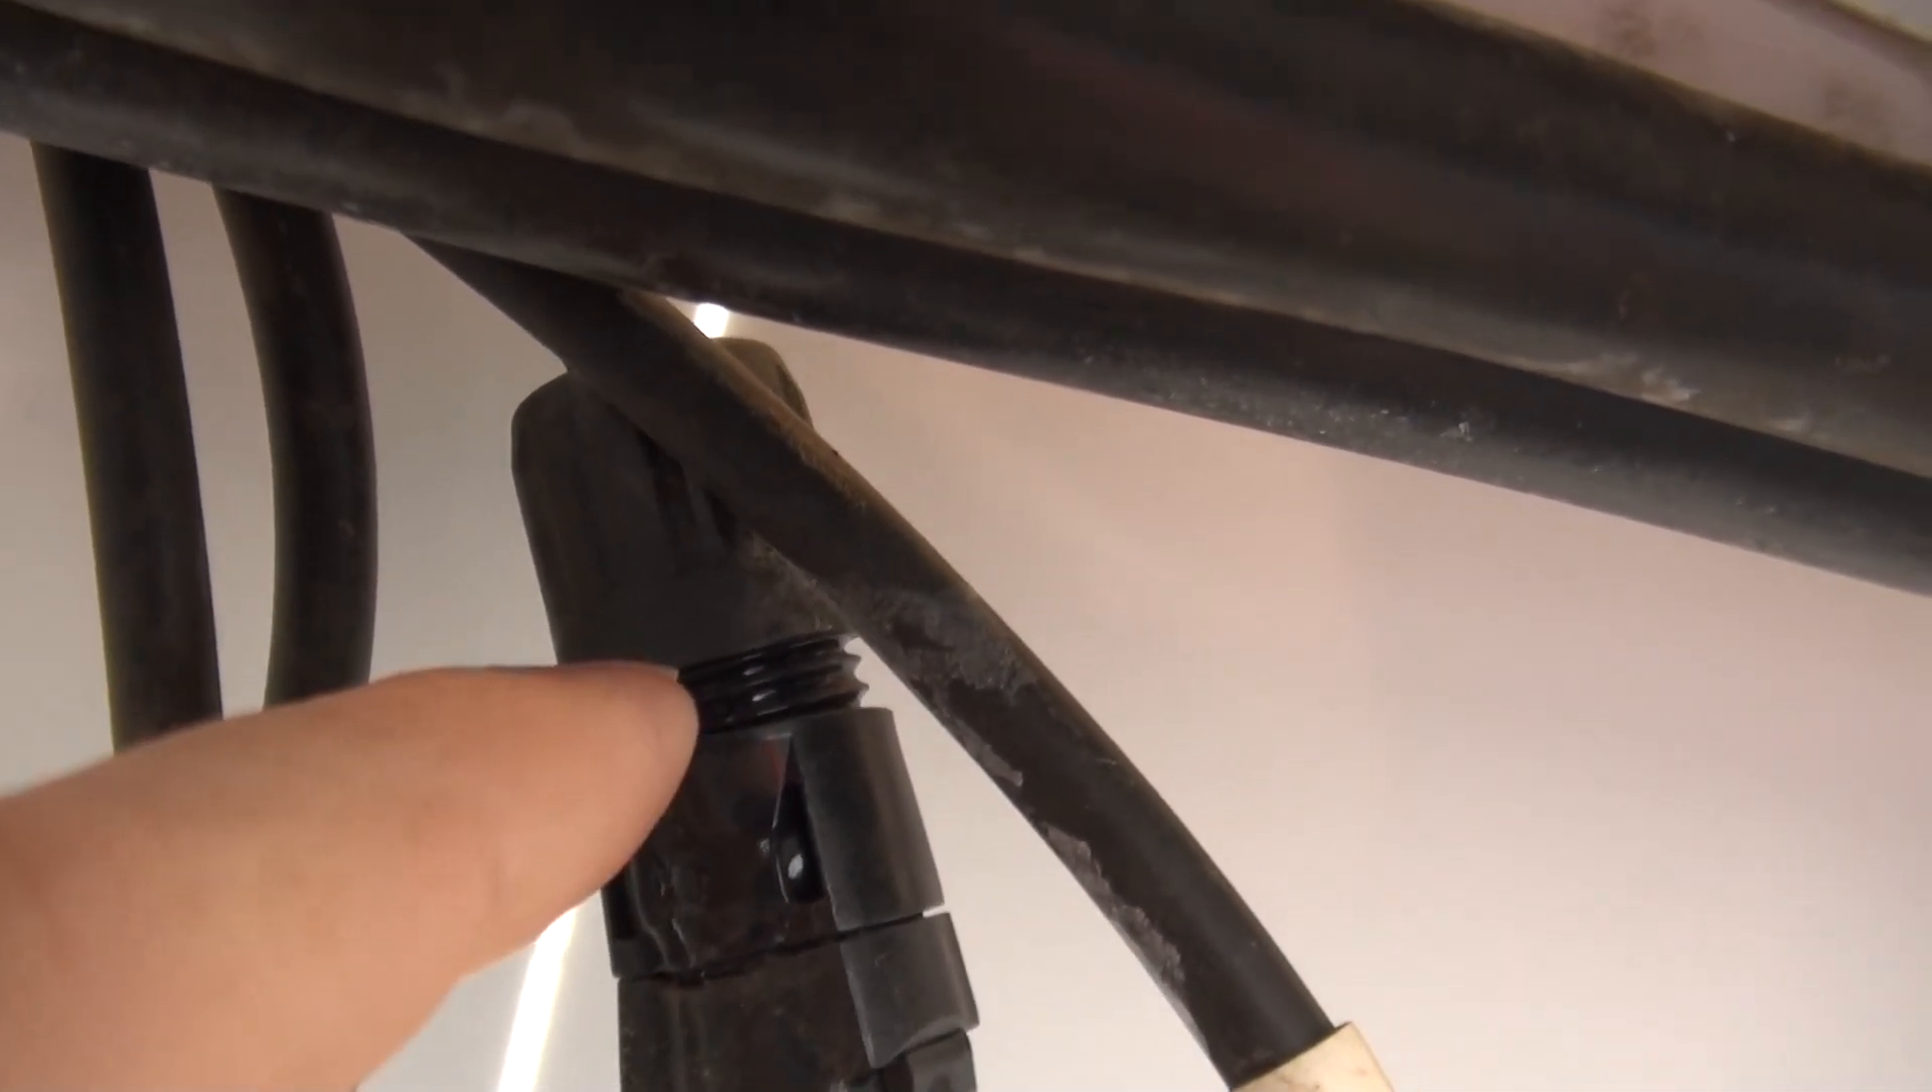This screw thread should not be sticking out that much.